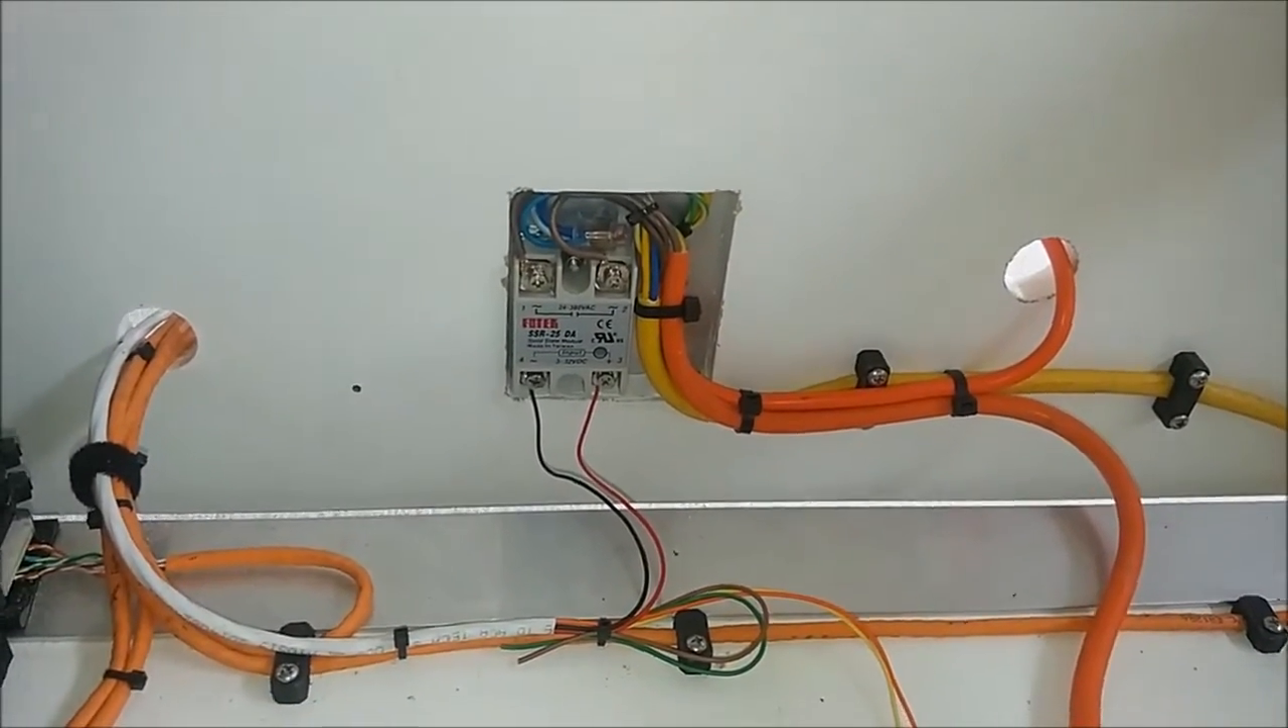I just thought I'd show you the Solid State Relay Module just before I put the cover on.